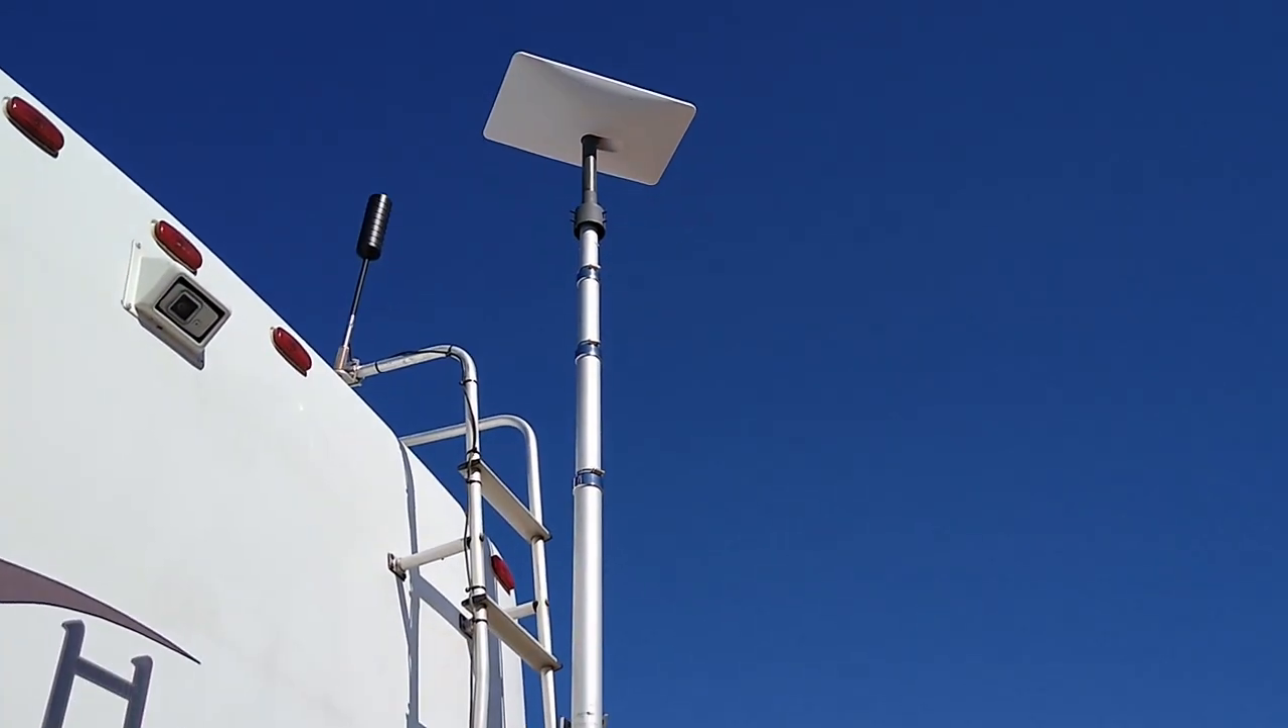As you can see we've got the dish mounted on top of the pole.